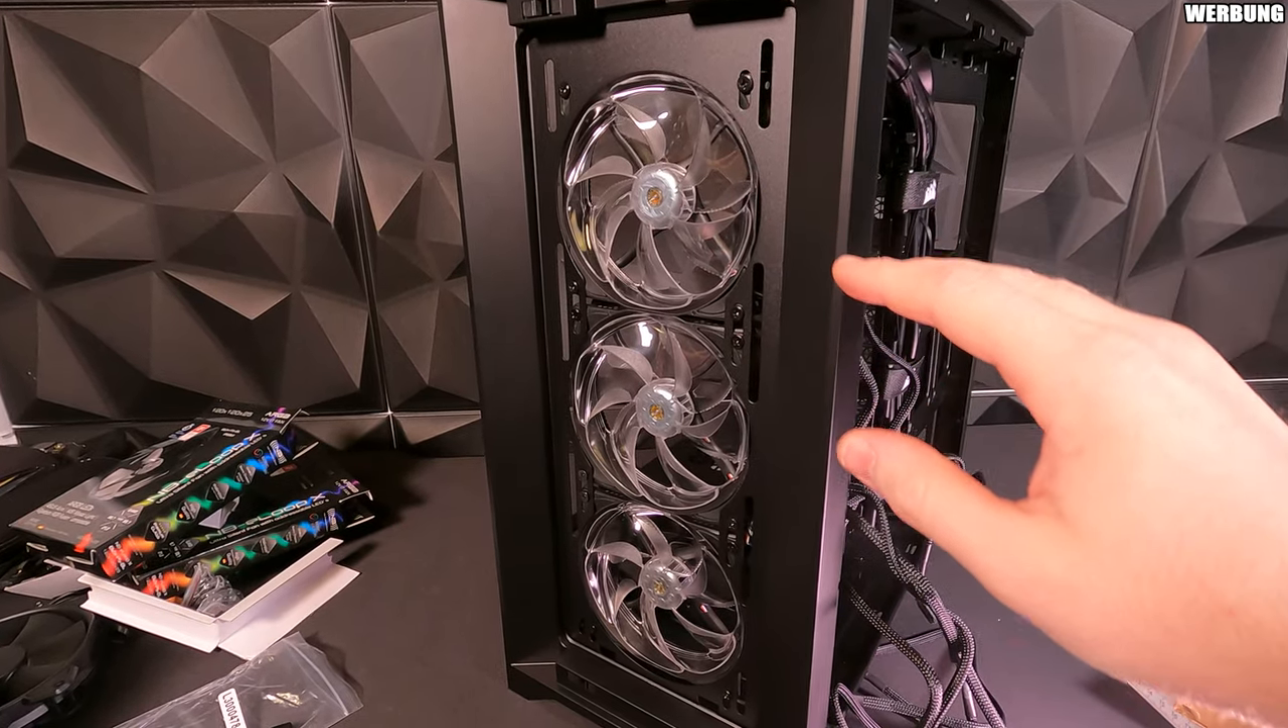So, die Lüfter haben wir jetzt drin.